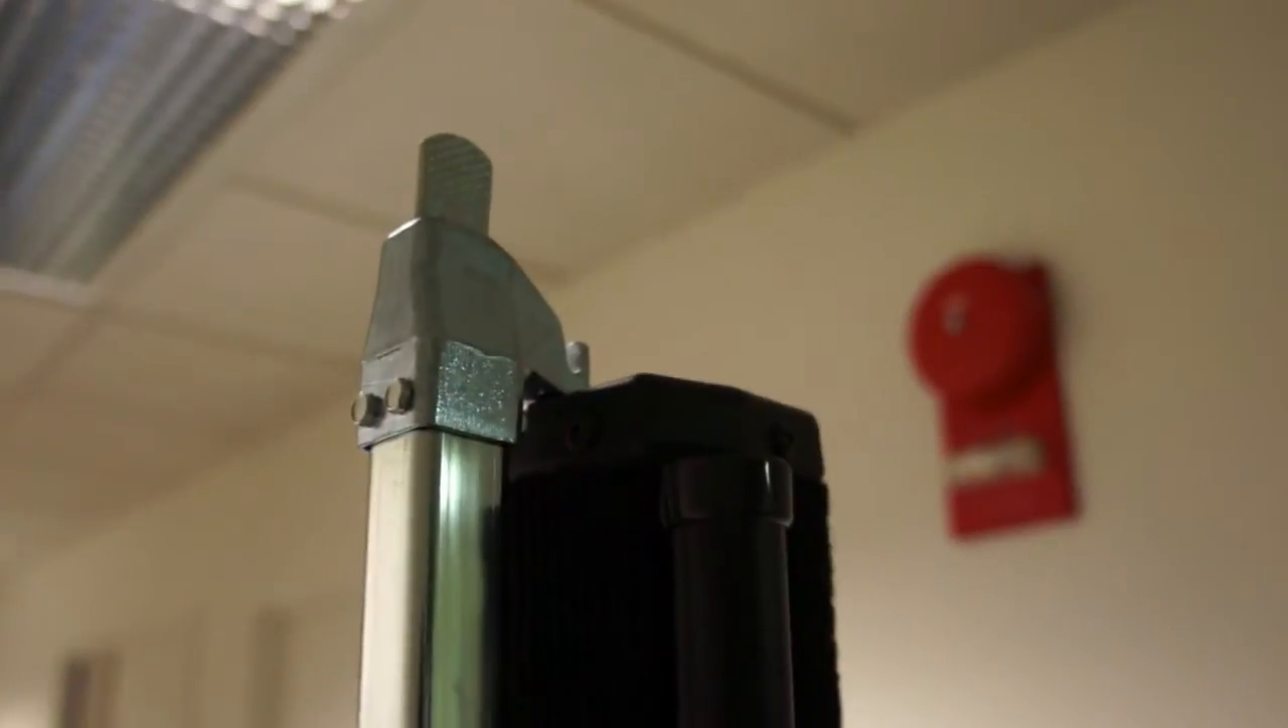And up there at the top is the nib that we've dropped into place.